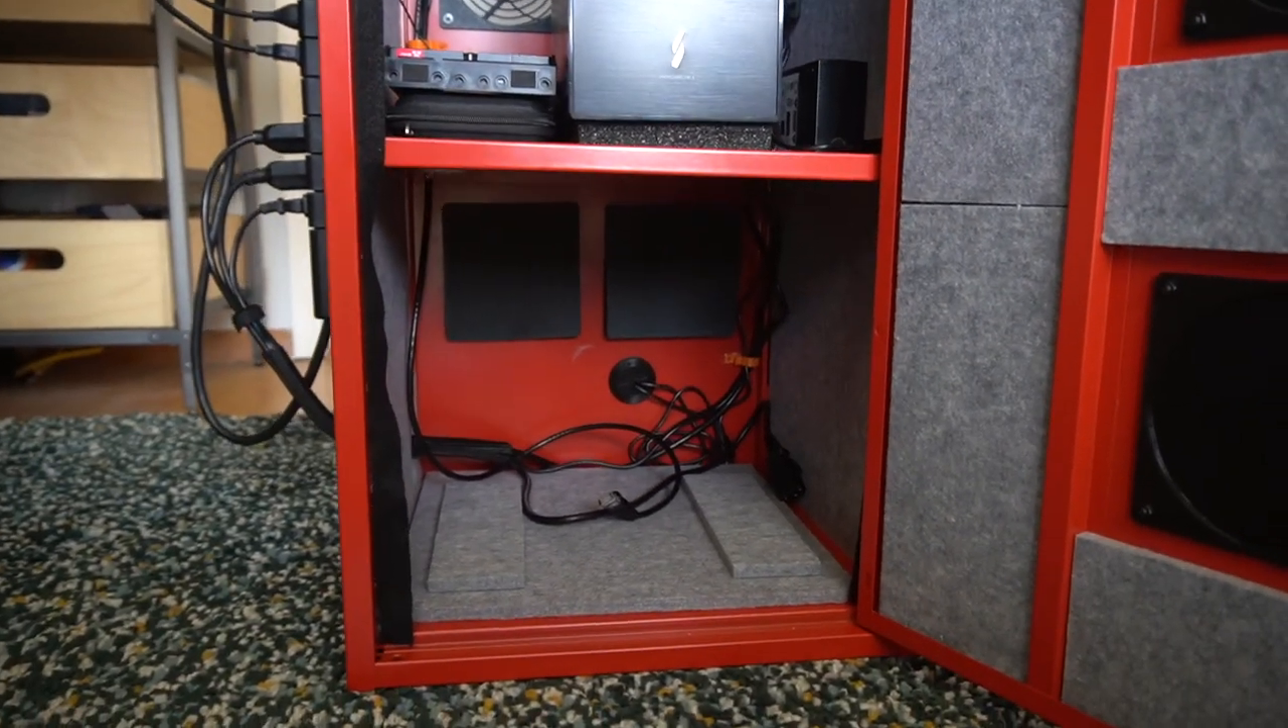To keep dust from slipping in on the sides of the front door, I hot glued some strips of felt on the inside of the cabinet.